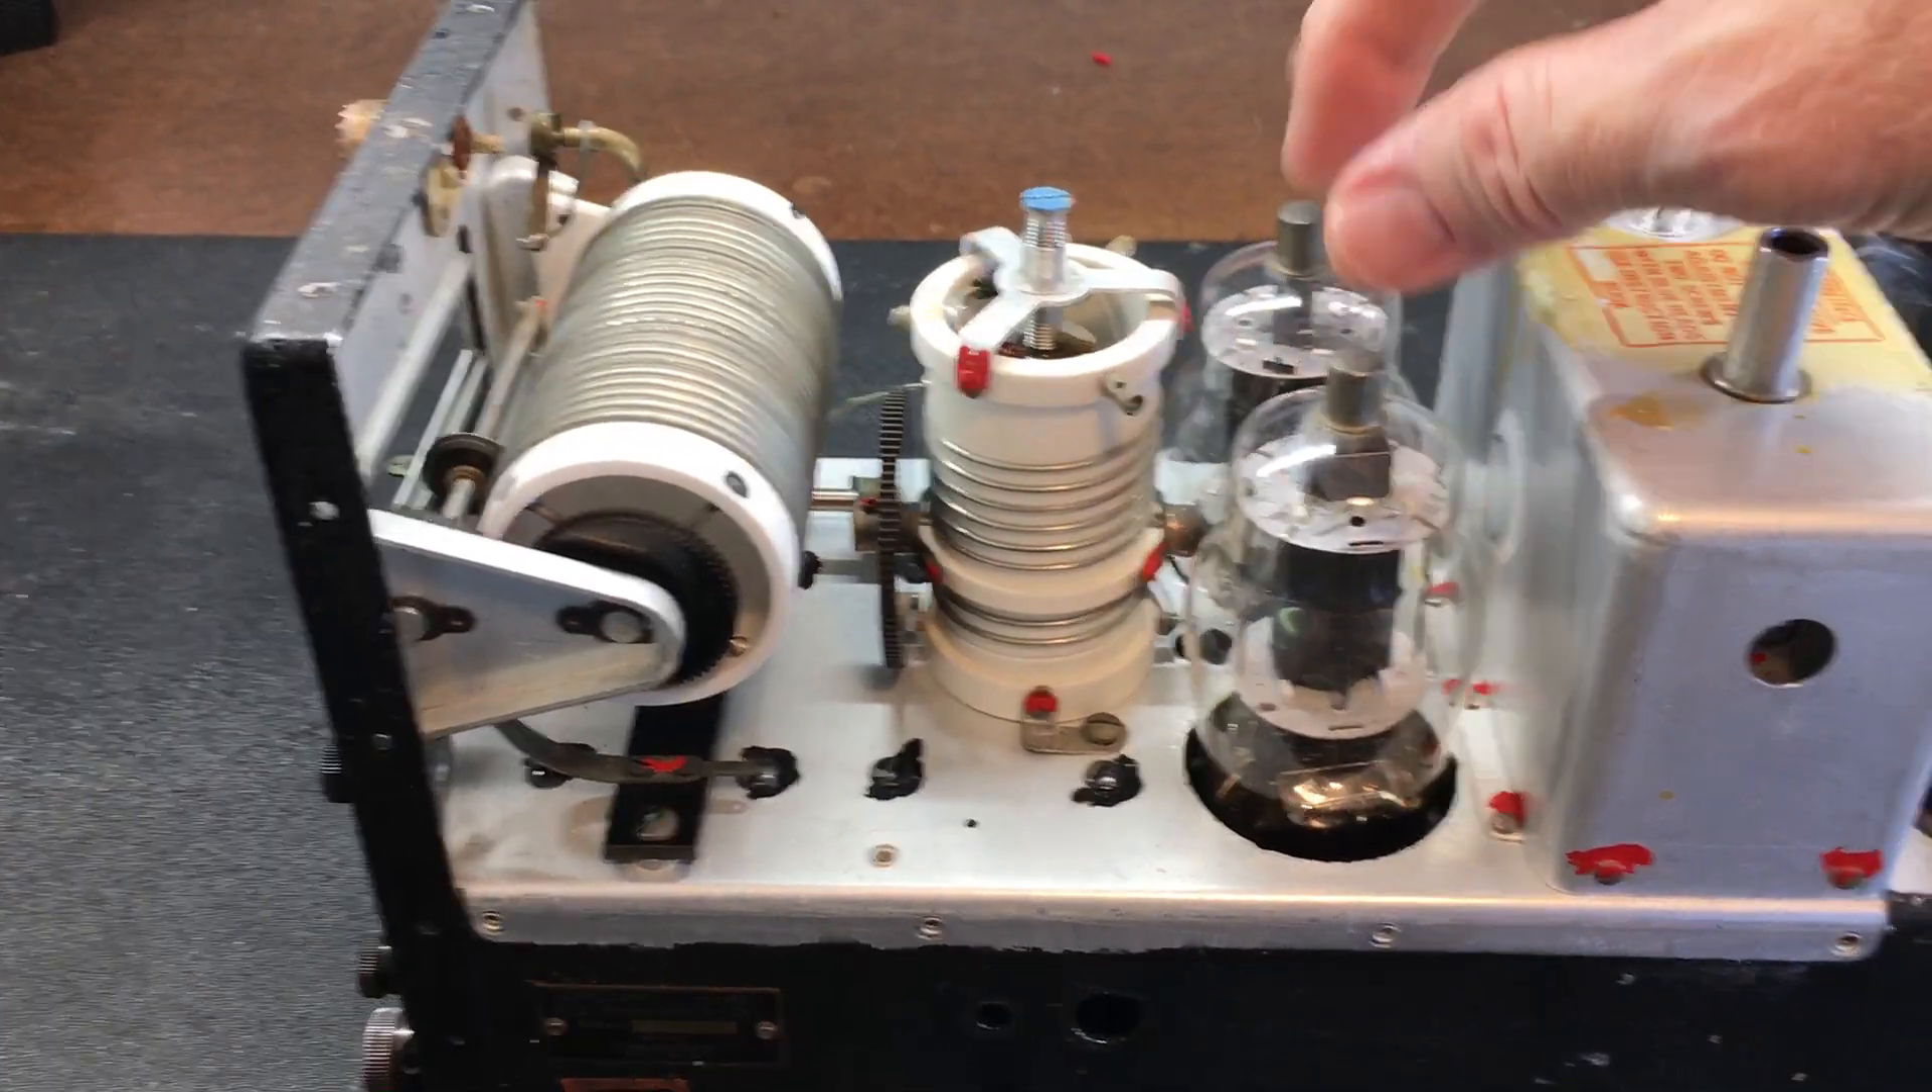I've removed a few items, but what we're going to have to do is remove all the vacuum tubes.